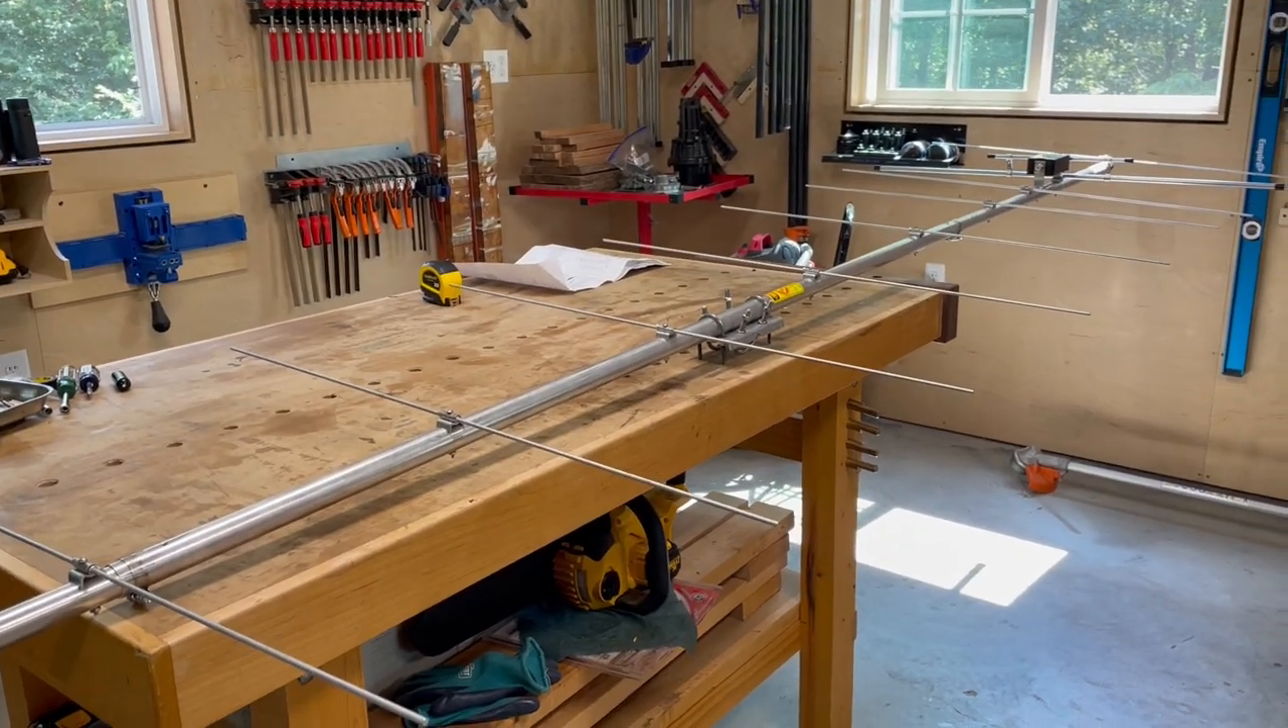All right, I wanted to take a break here and show you that I've gotten the whole antenna put together.